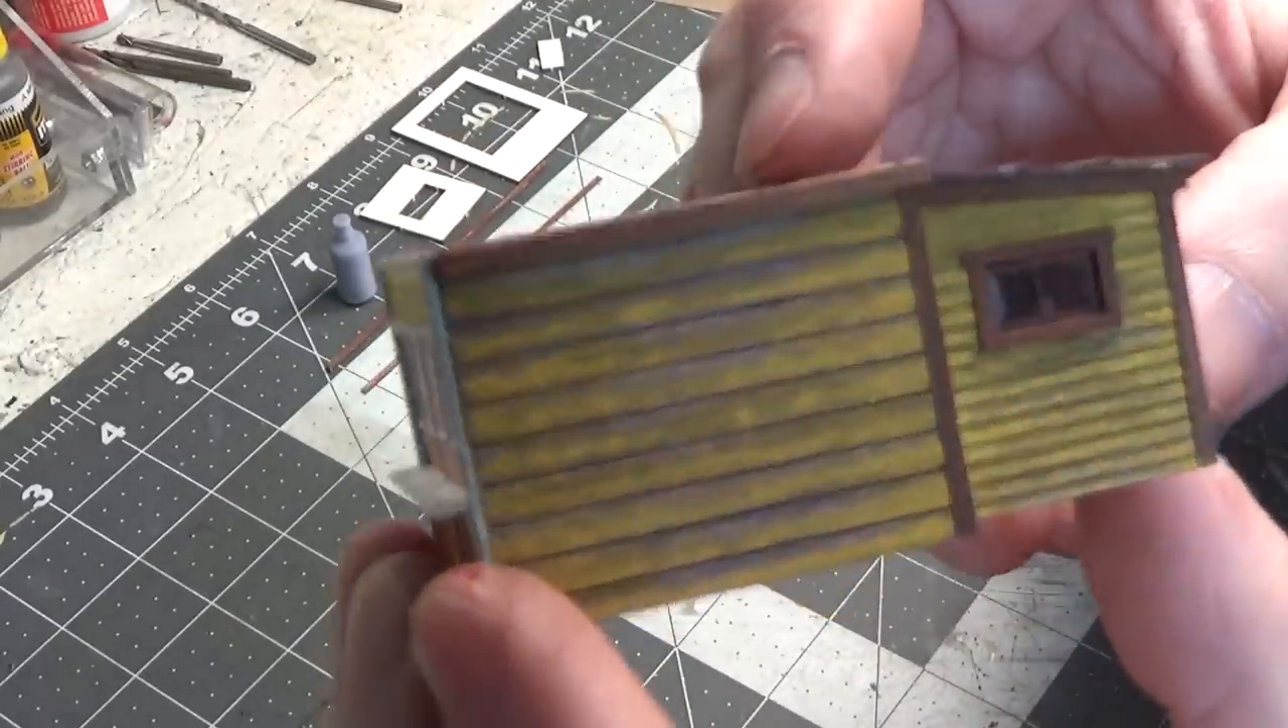So the trim is all done.